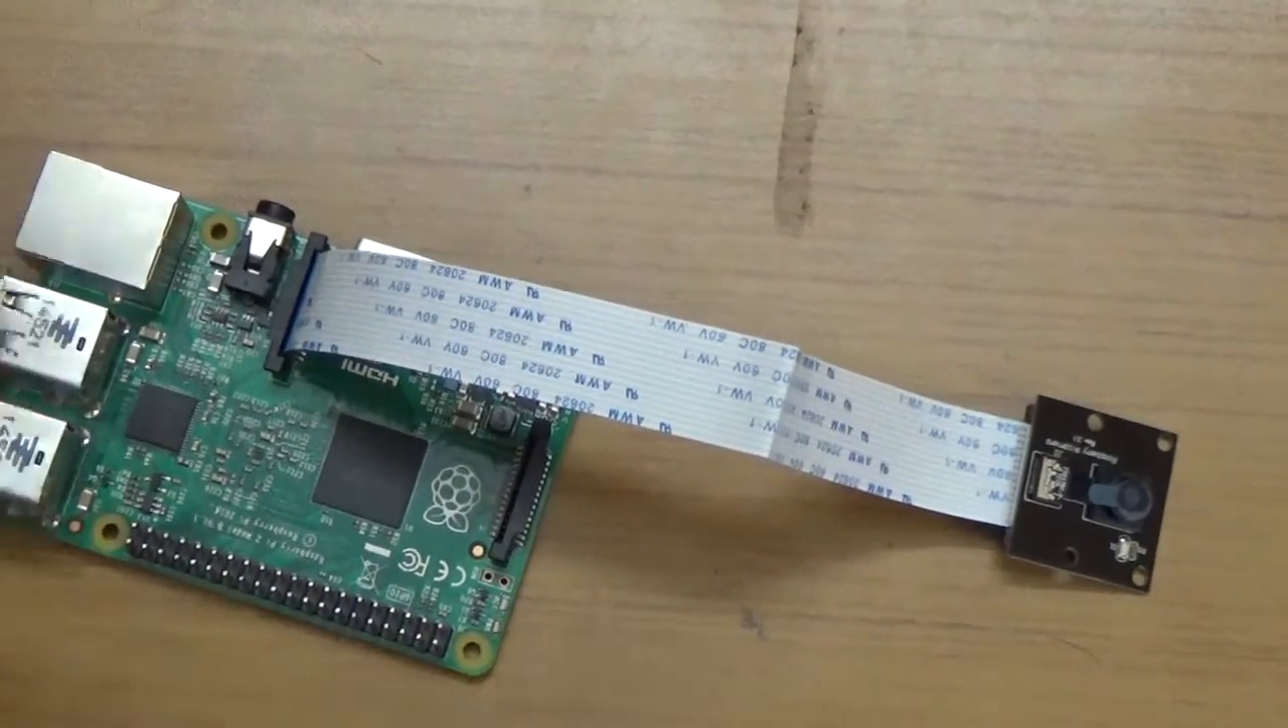So now you can see that the camera module has been inserted and seeing this like this you can see that the camera is properly fitted.